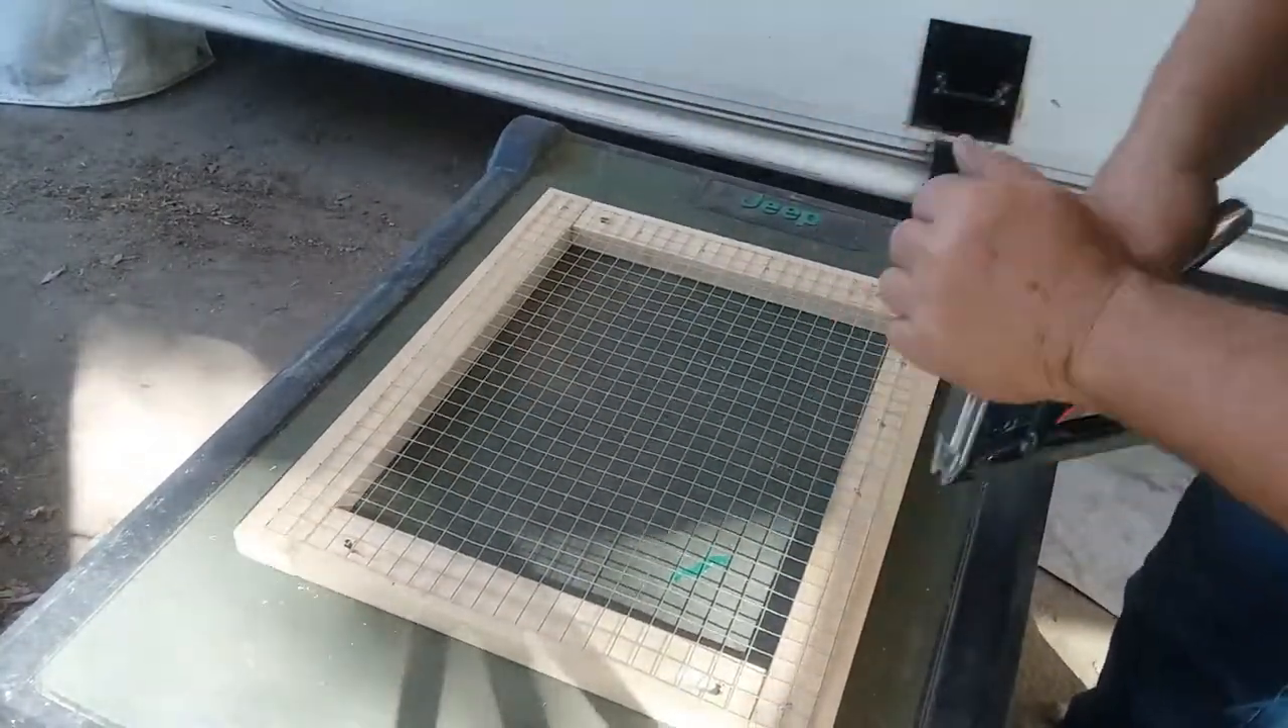With the hardware cloth in place, it braces up the frame.